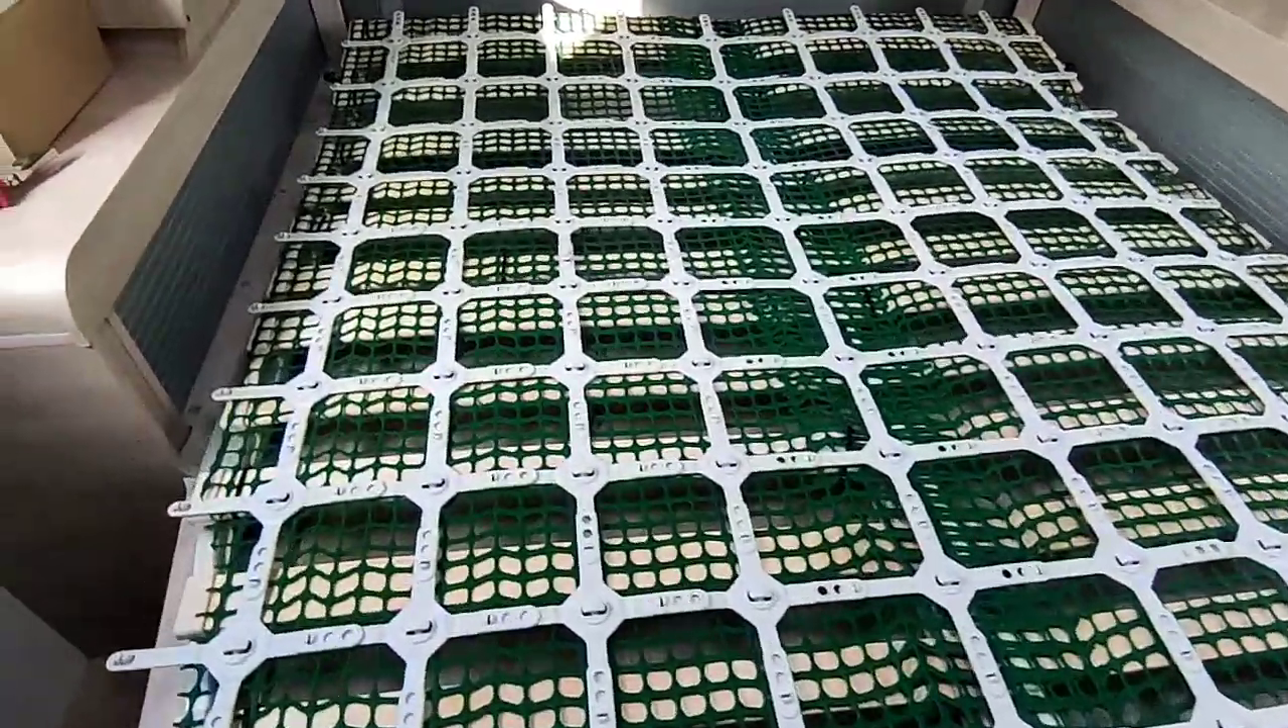Jetzt sind alle Kreuze miteinander verbunden.